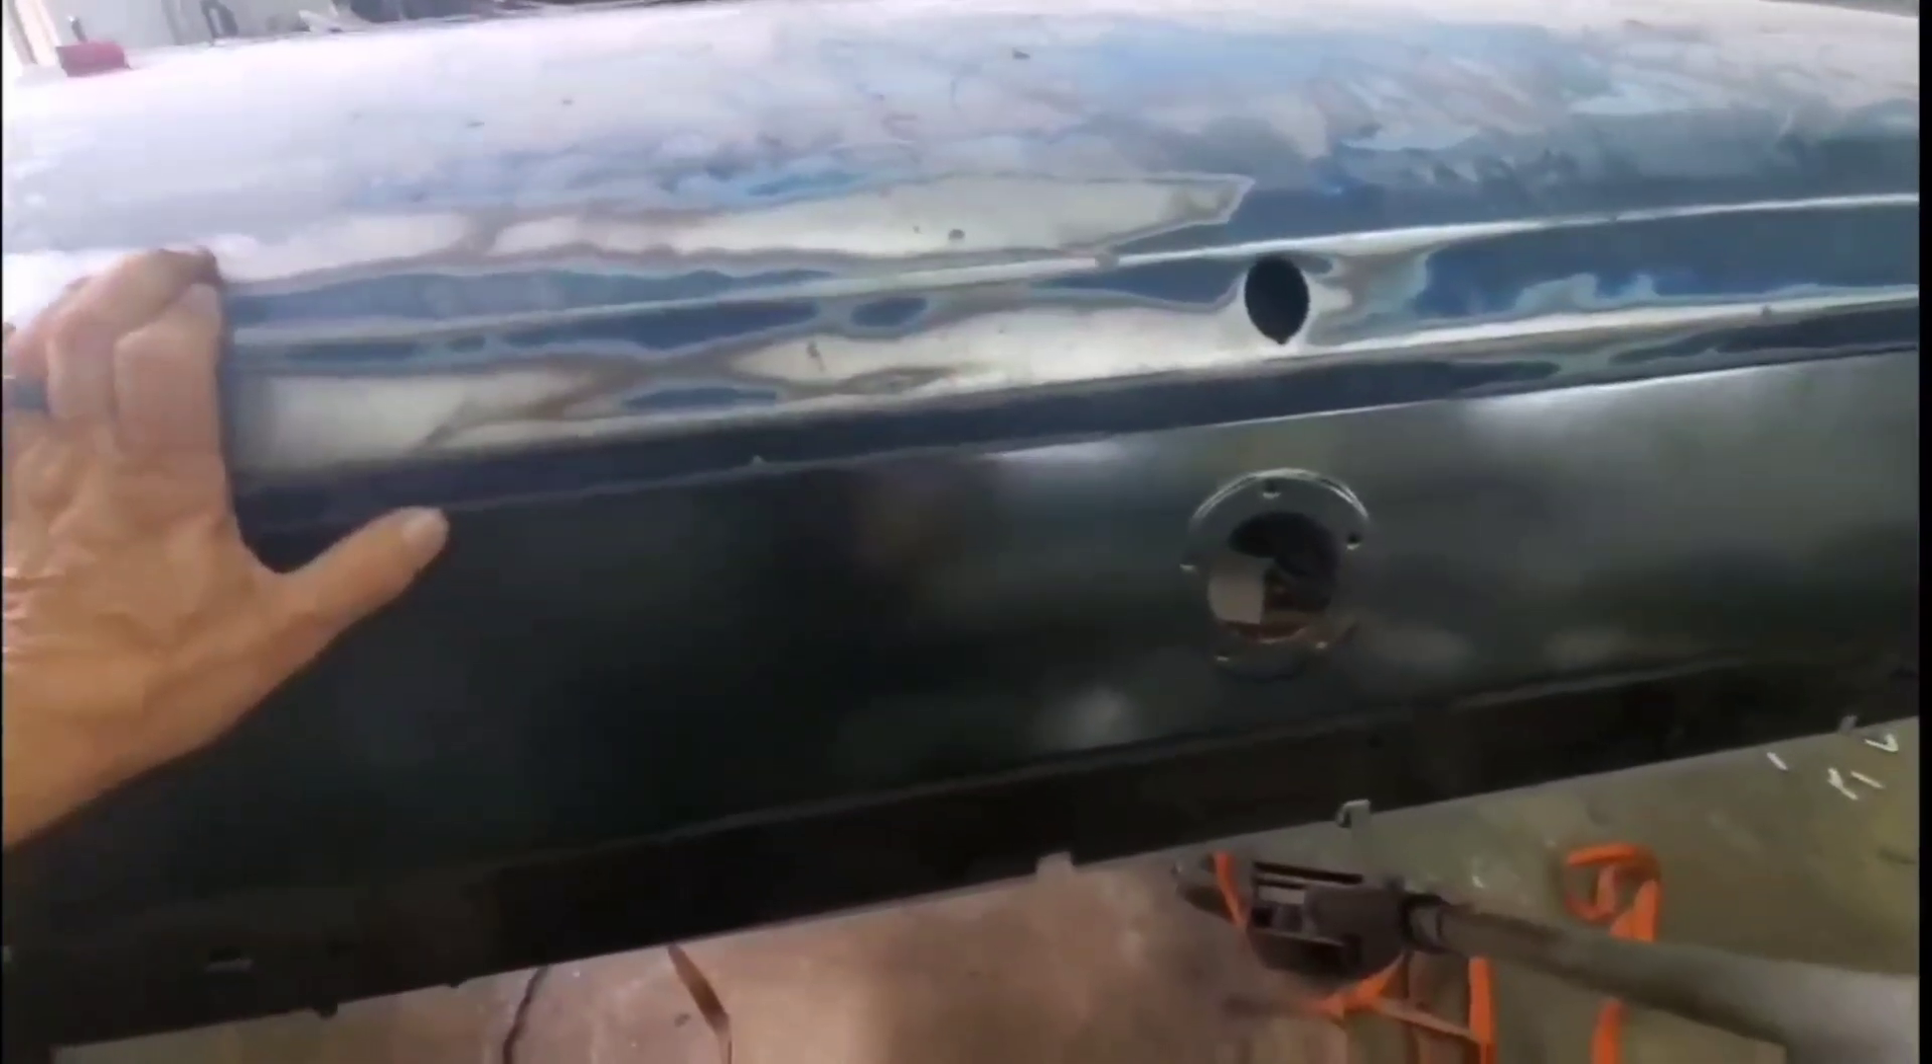The, uh, keyhole and the gas tank are just about centered.